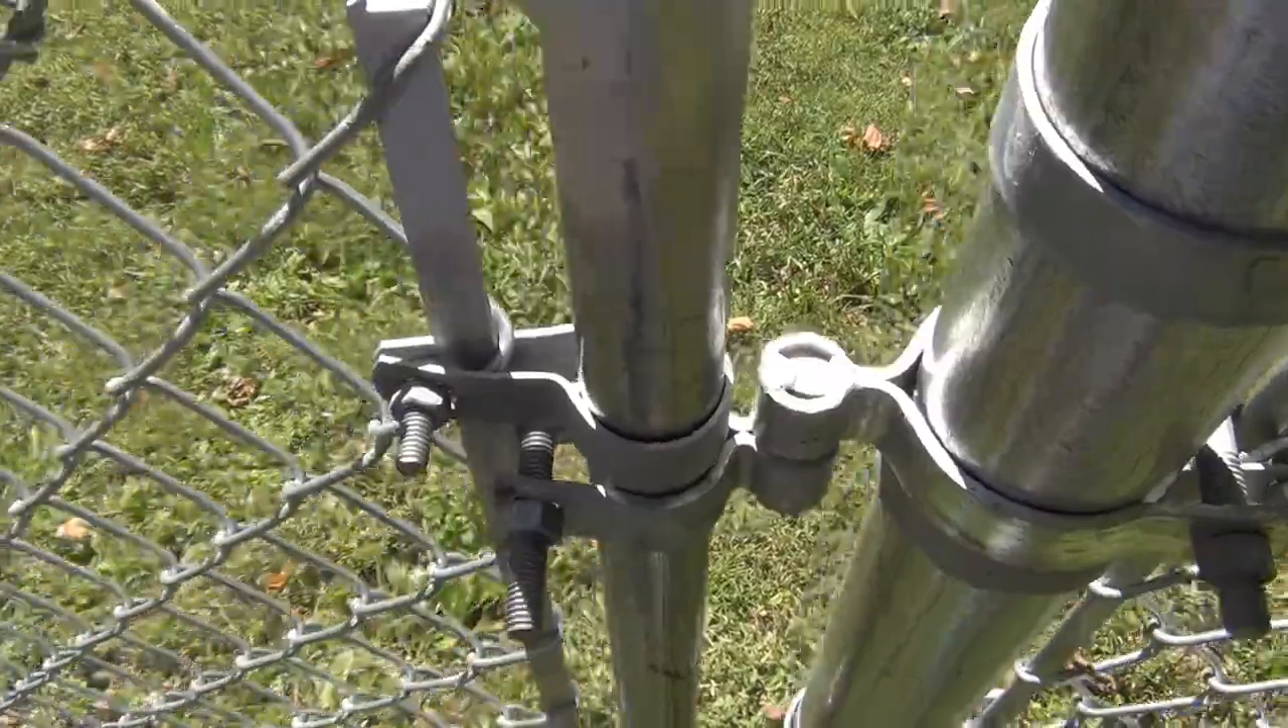I have this particular thing right here this bolt sticking out a little too far.